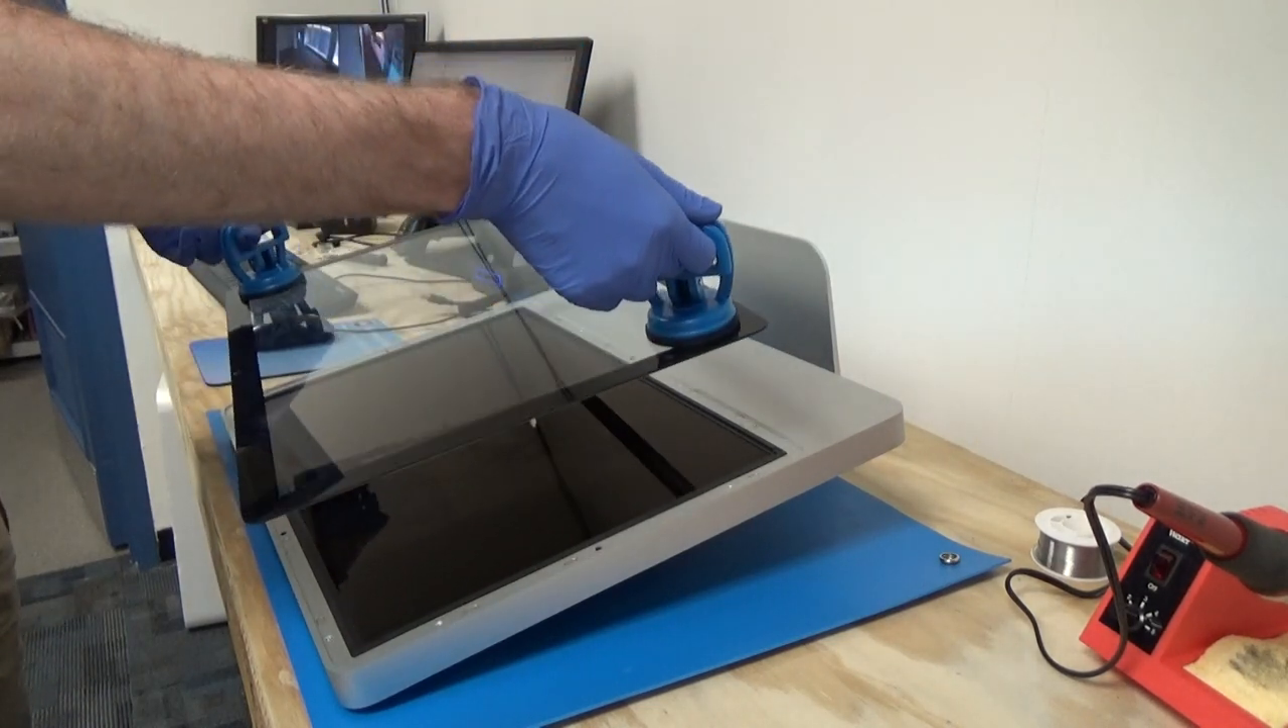Okay, so we just lift from both corners and that's all there is to it. Our glass is off.